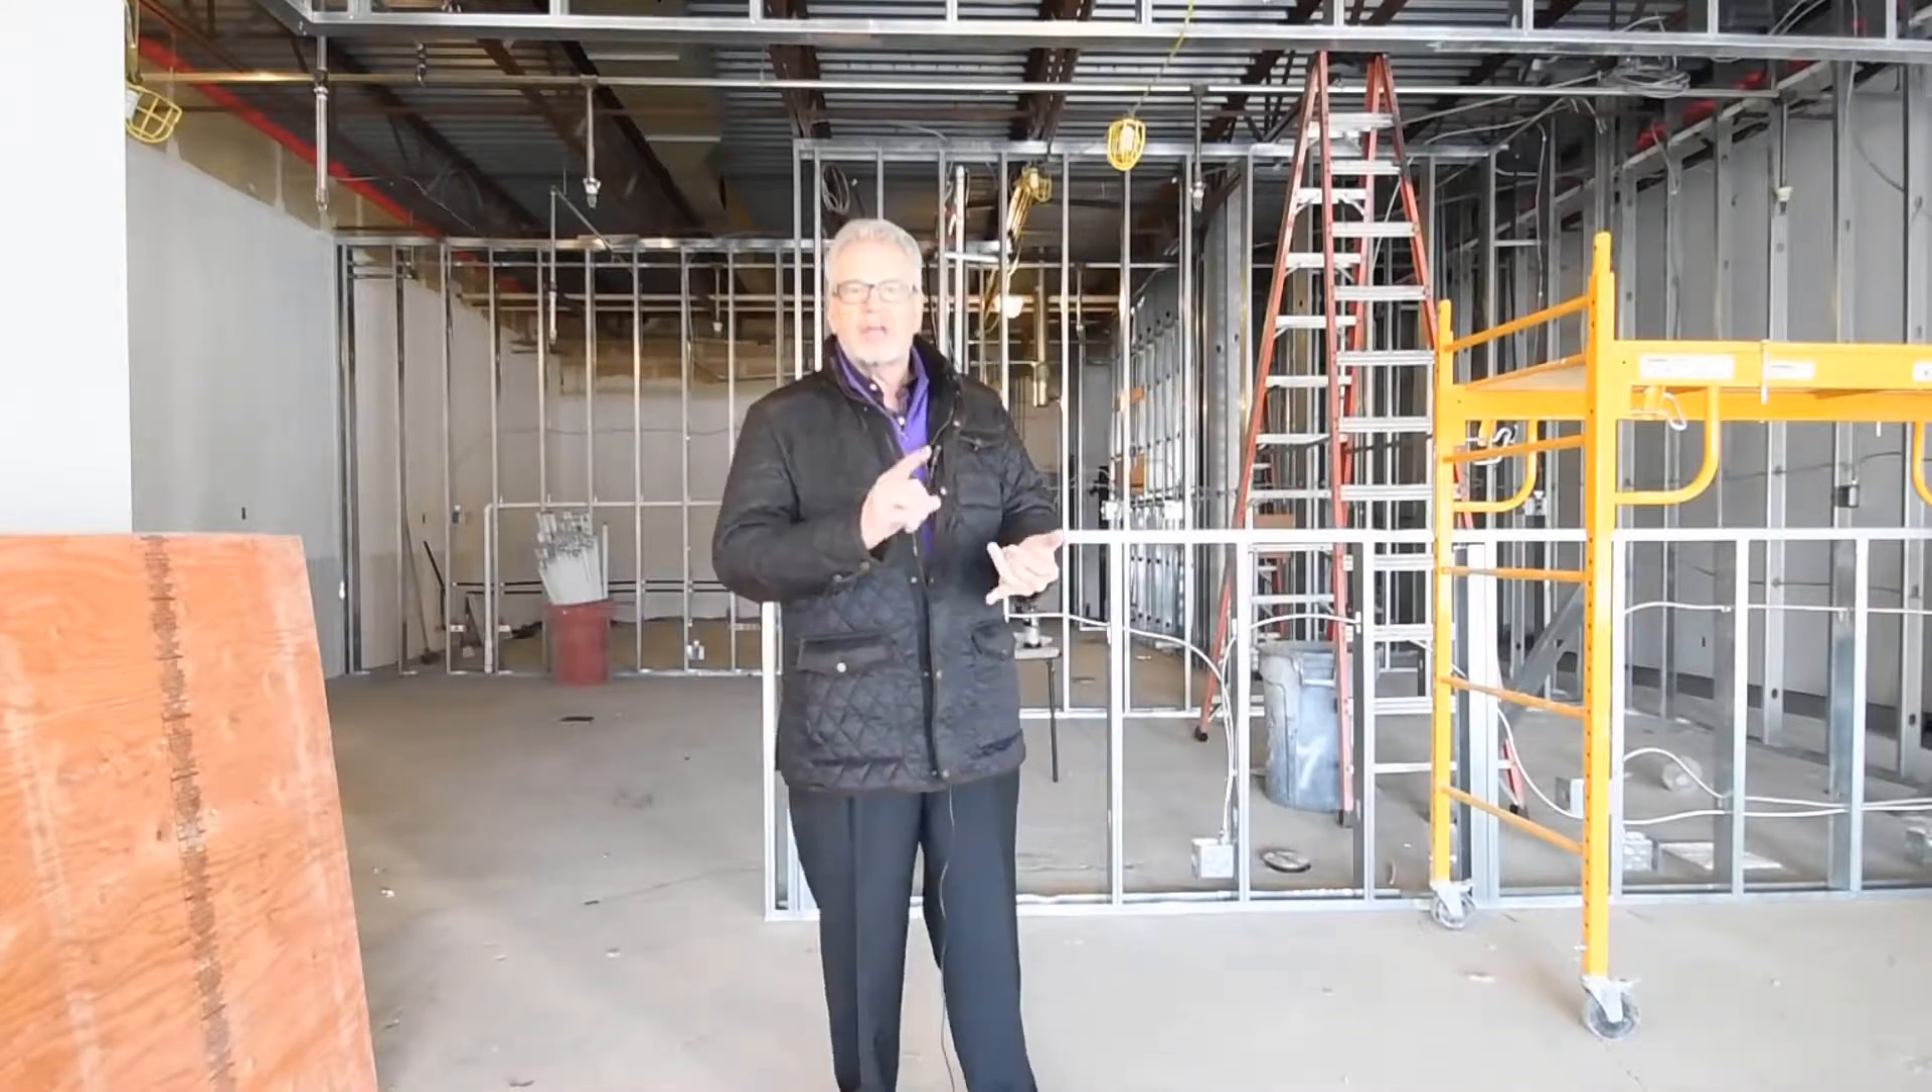The framing is all done.